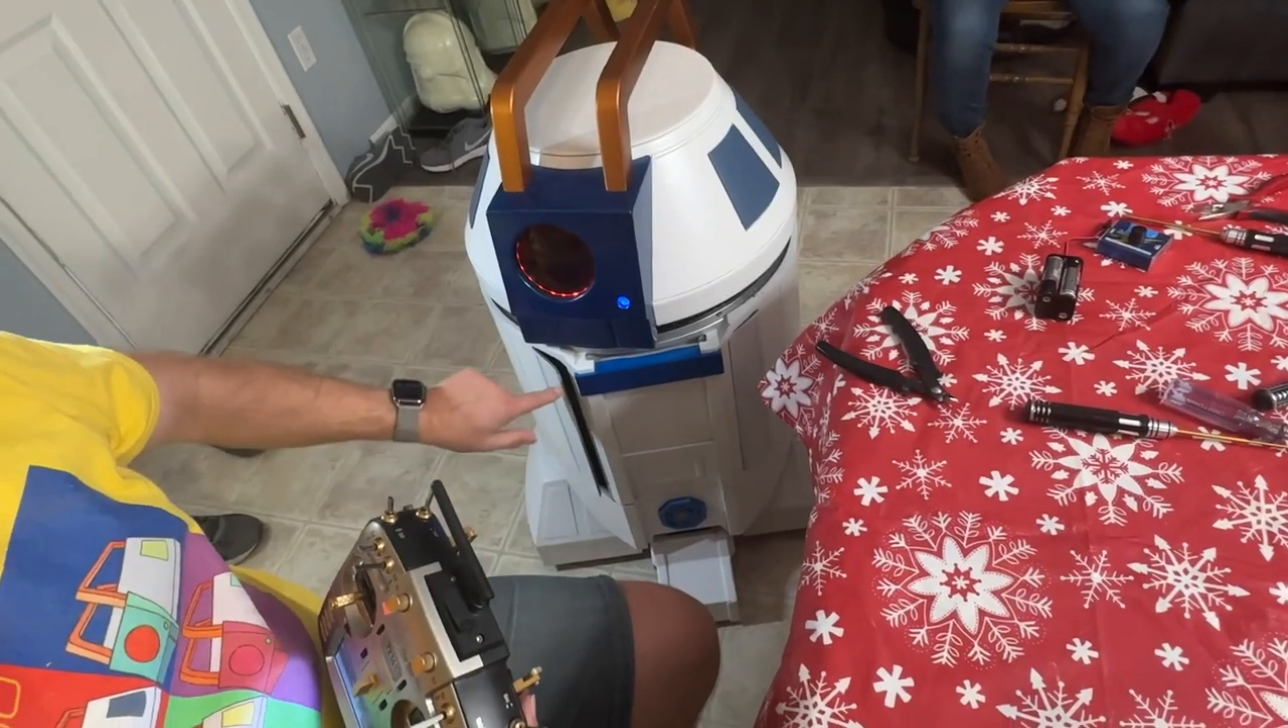You notice what's going on here? This door is not closing.